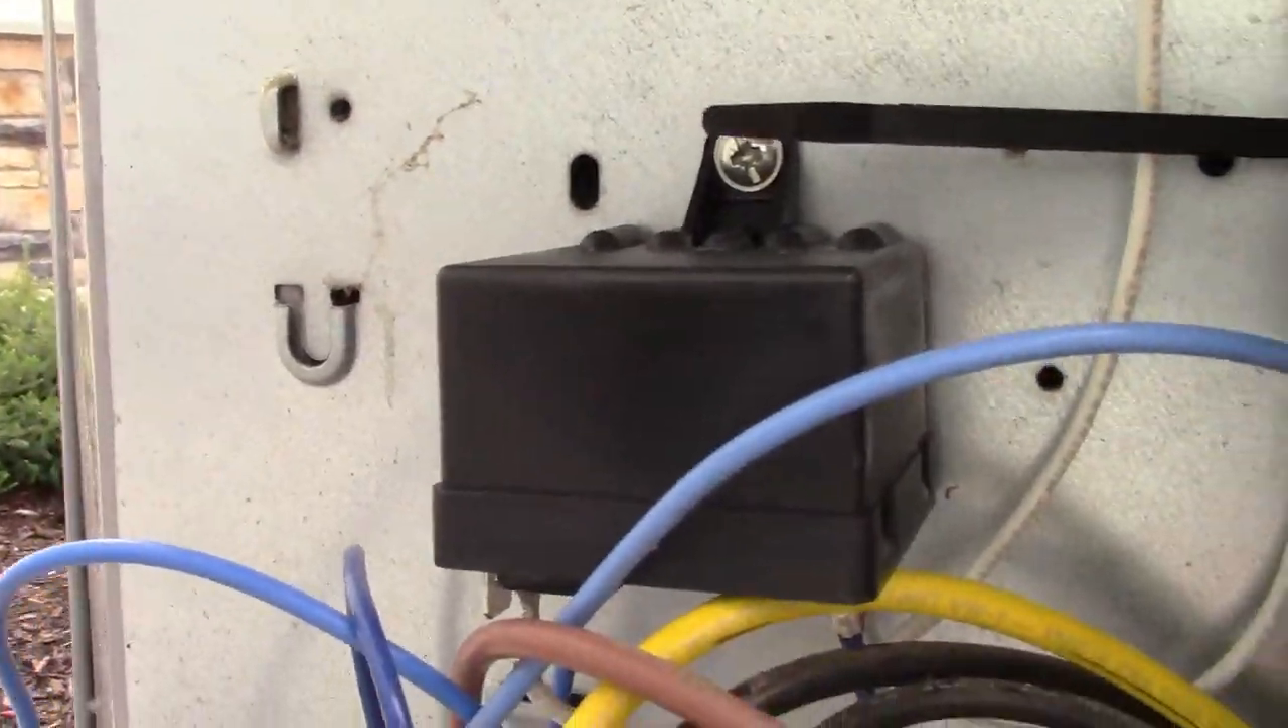For the relay, we put a screw in there that we had, because they don't supply screws.